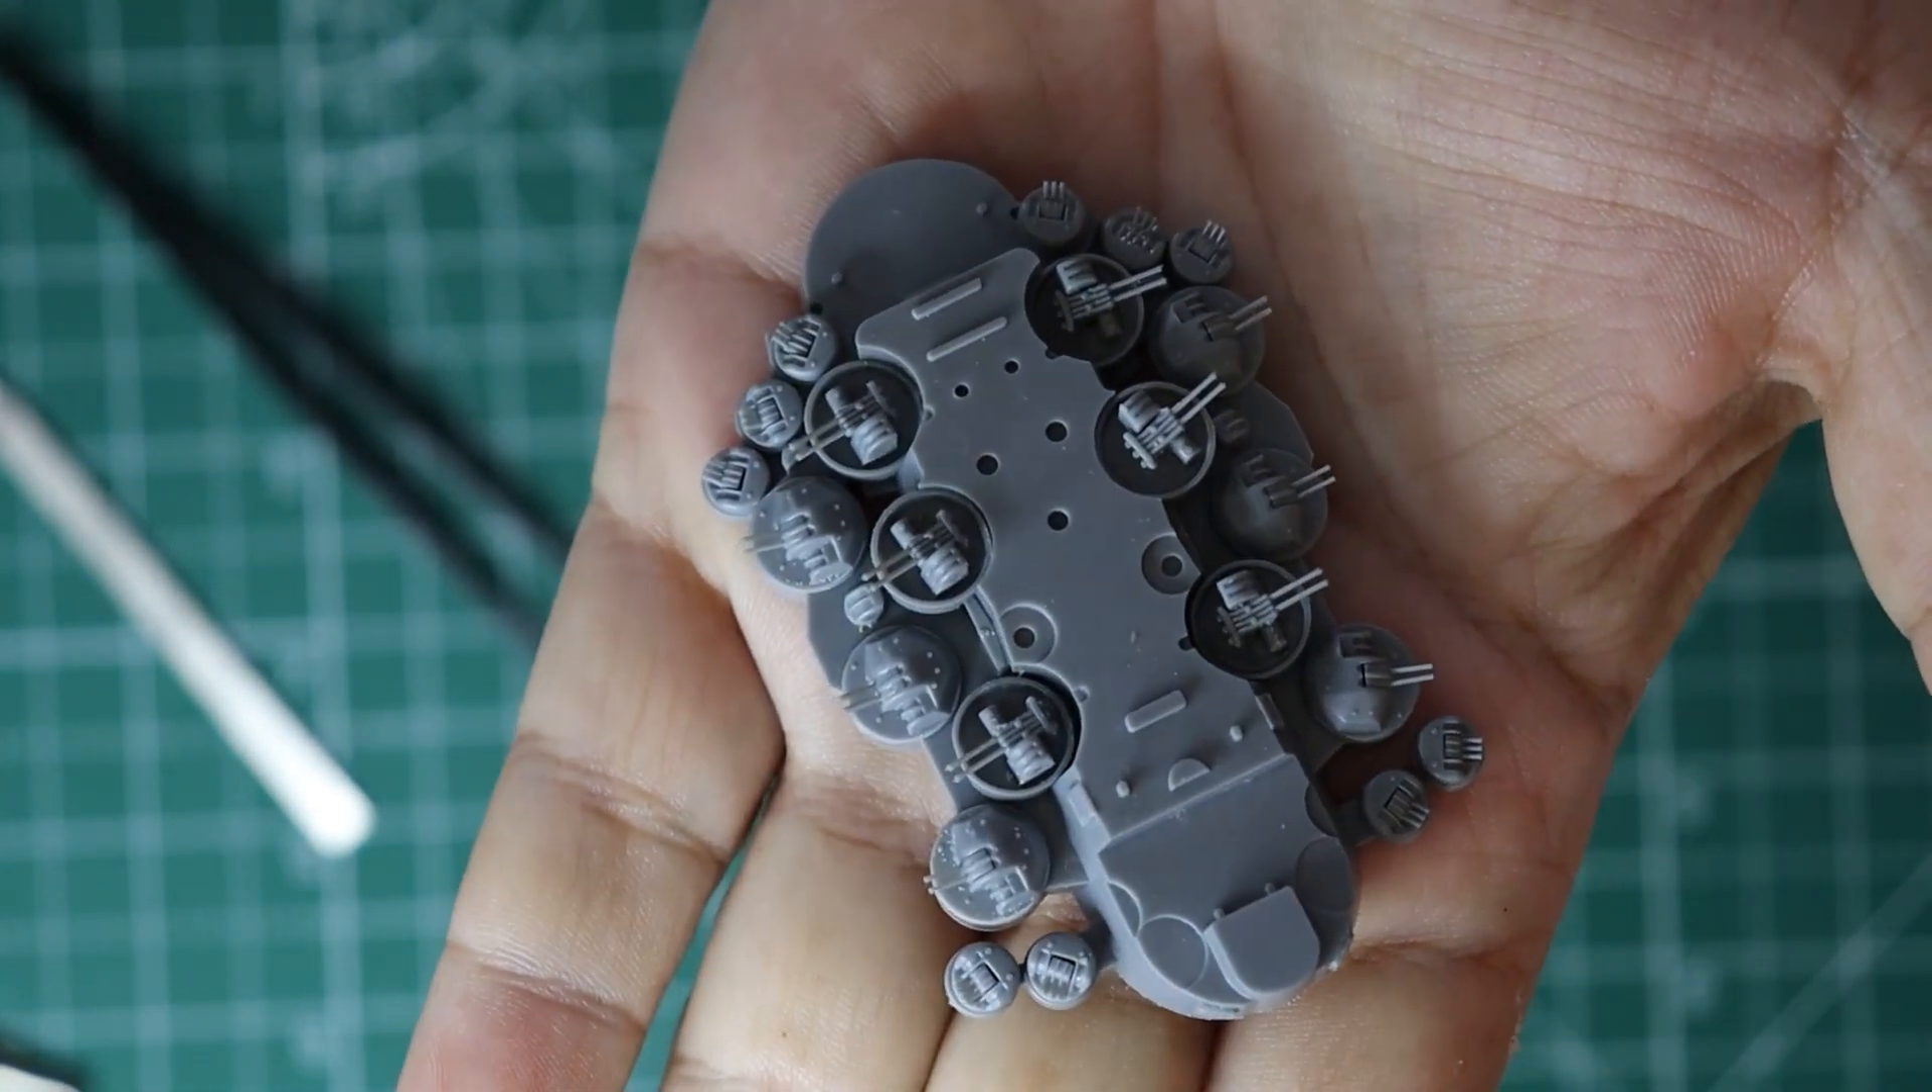De esta manera queda ya la base de los puentes con todos sus antiaéreos y todas sus piezas puestas.